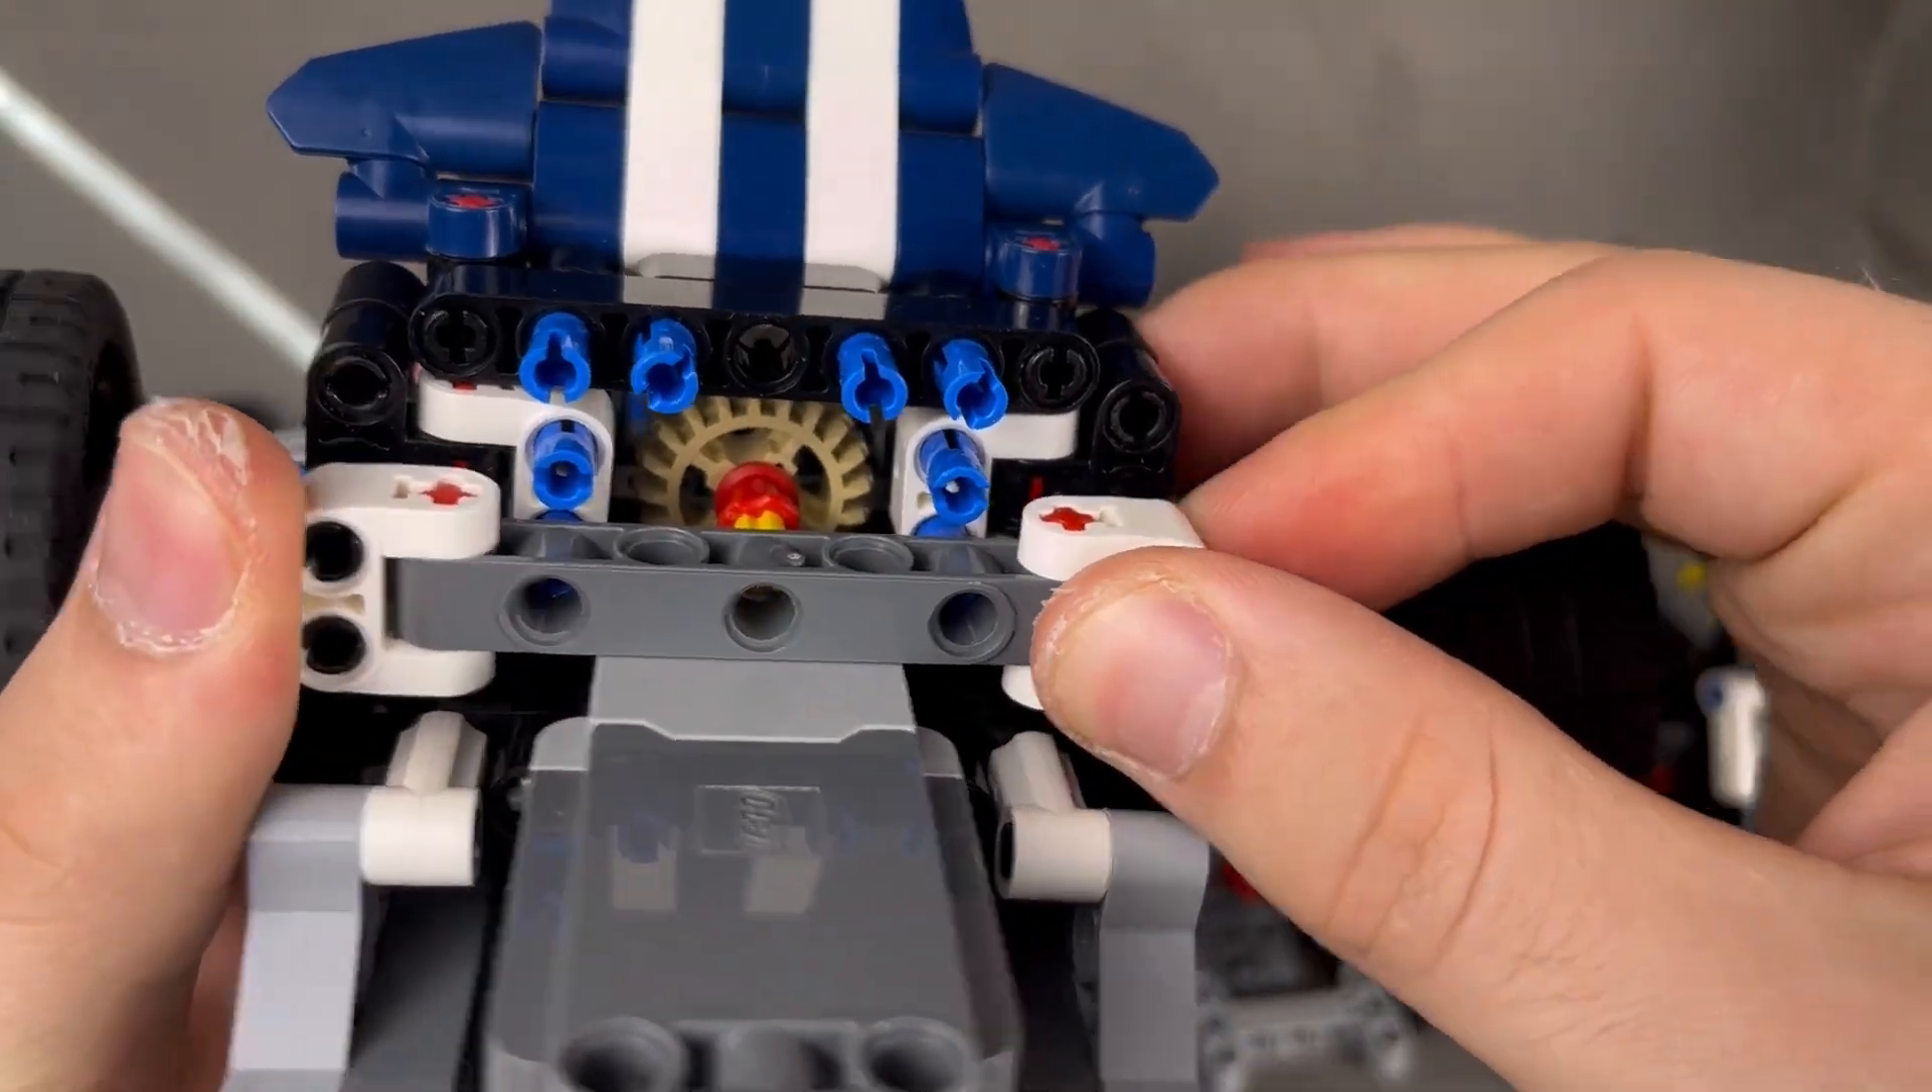I made this little sub-assembly with those two white pieces and a flip-flop beam, and this should perfectly hold the black pieces together.